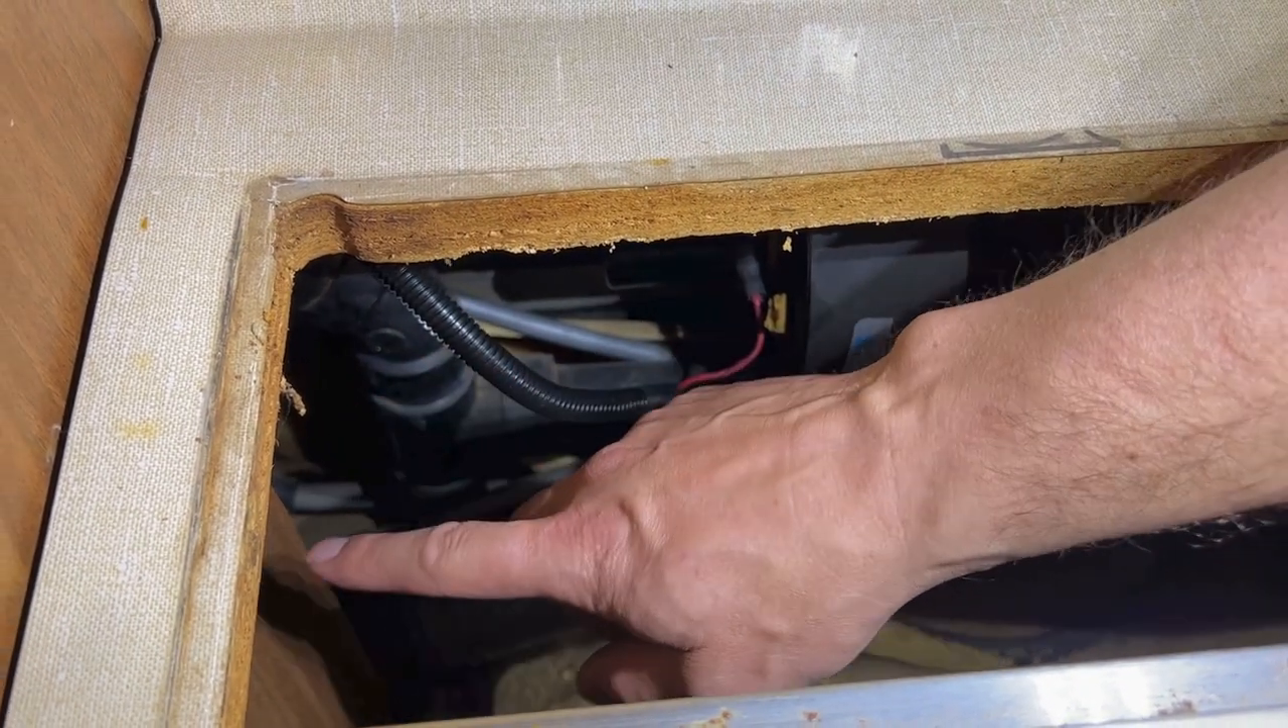I put a little flex loom on here to just kind of protect the wires.